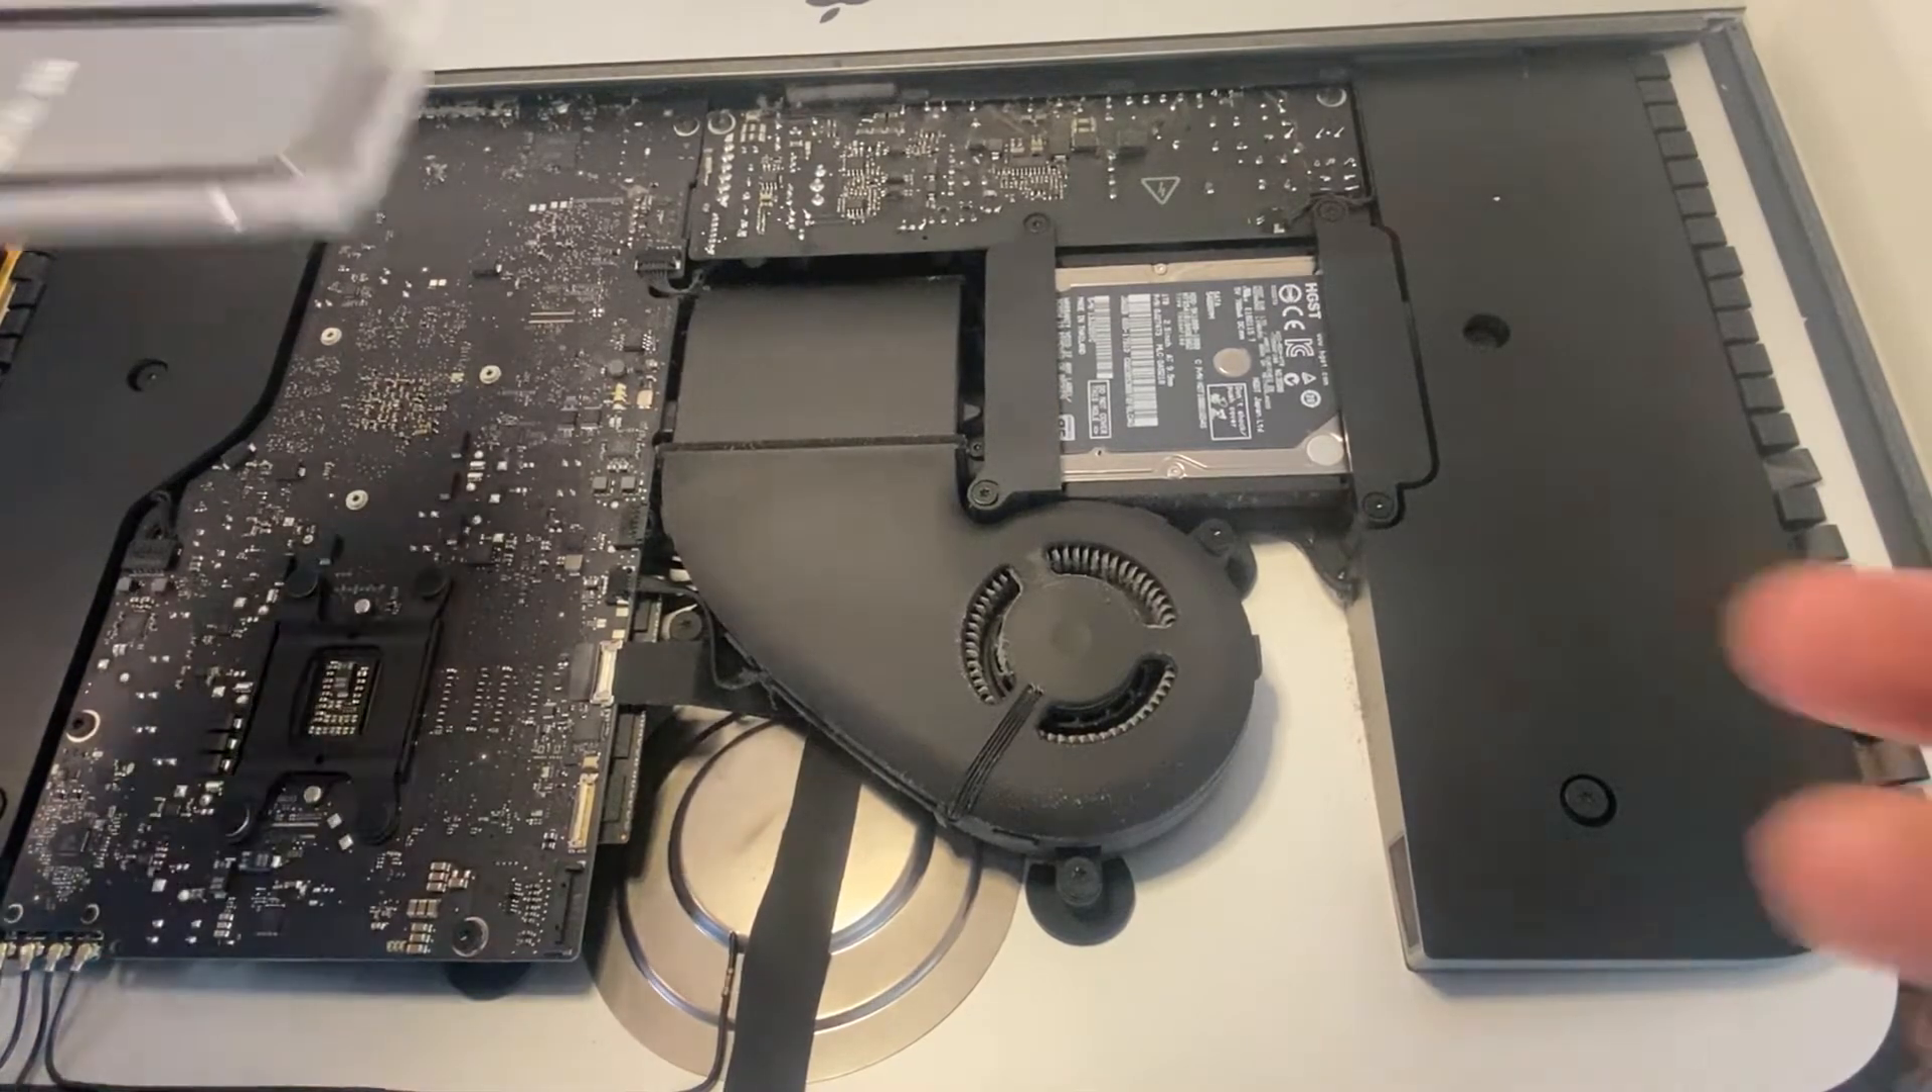So now that we've got the screen off, we are going to do the solid-state drive upgrade.